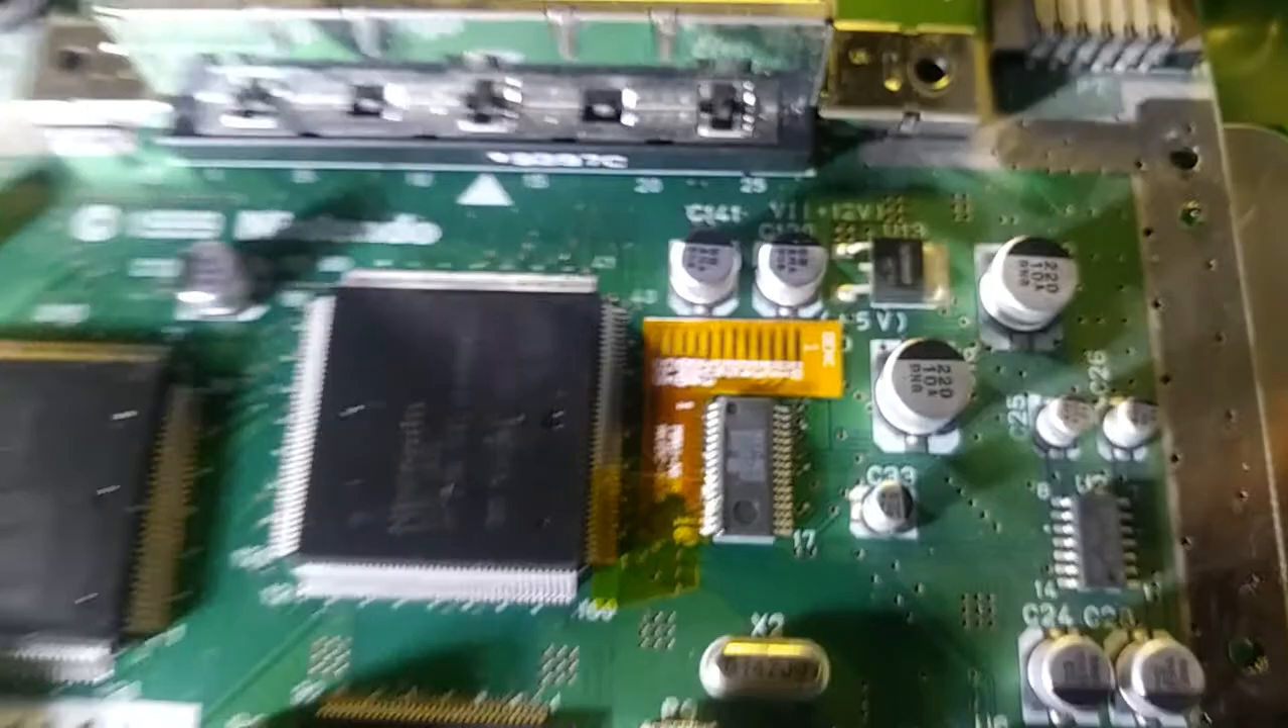I've got, uh, my little adapter, pin adapter soldered on there.